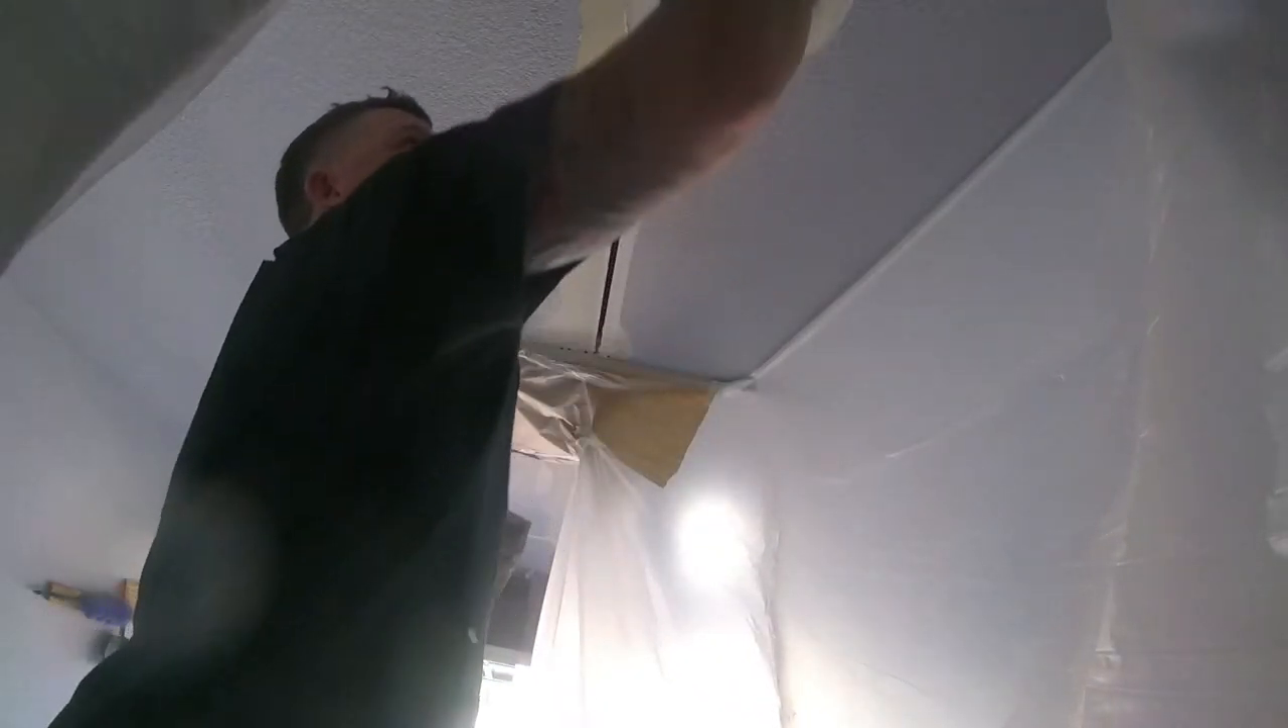I scraped the tape on this there's a big gap.